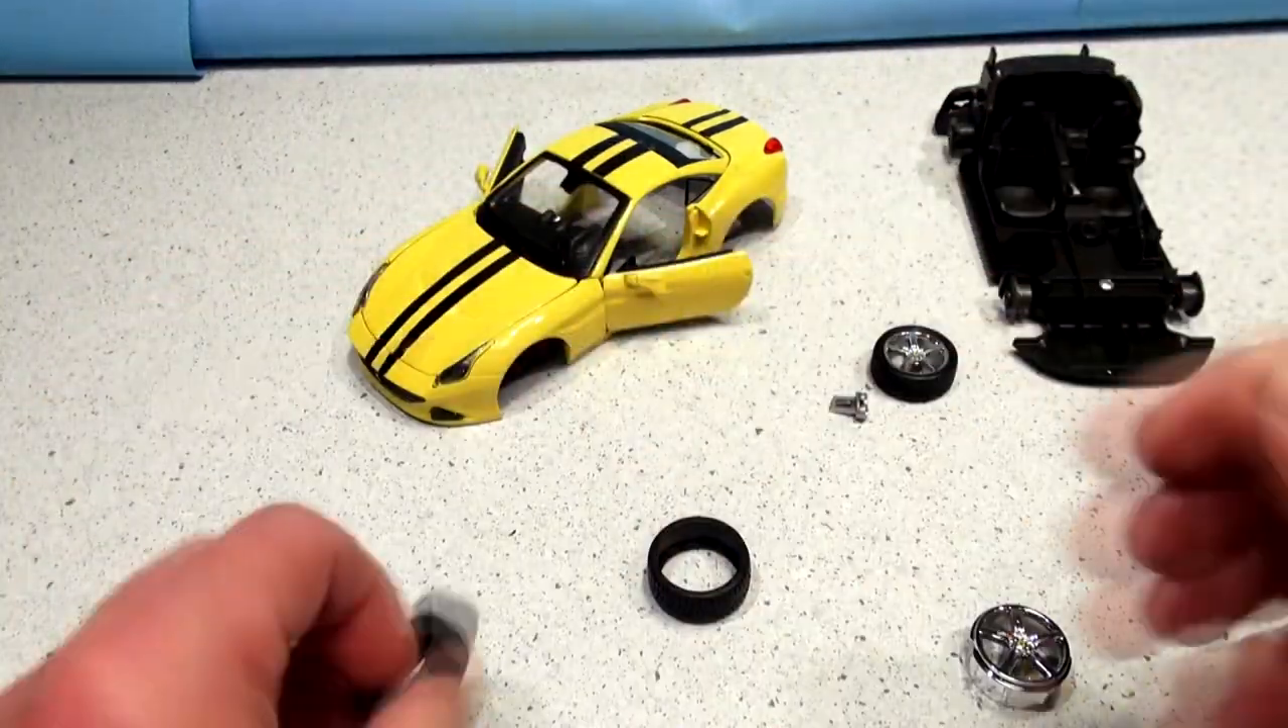There we go the four tires wheels are off.